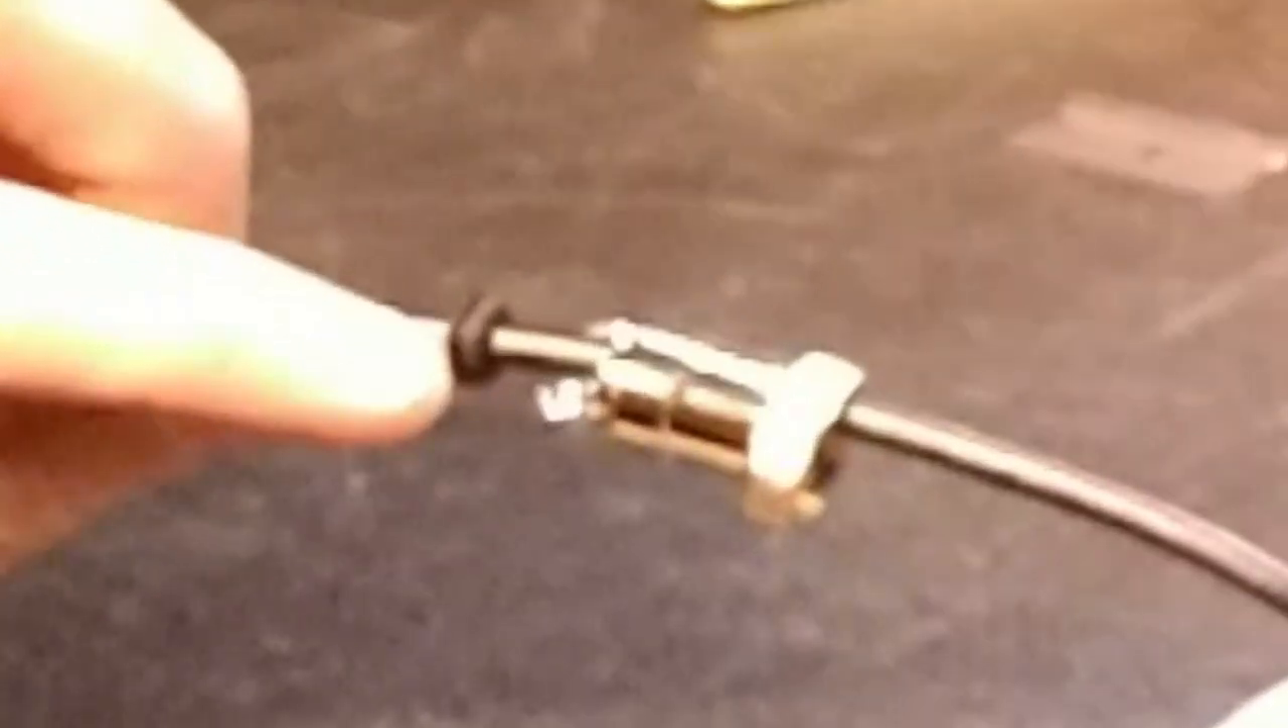That being said, you can see I did install a rubber grommet here.